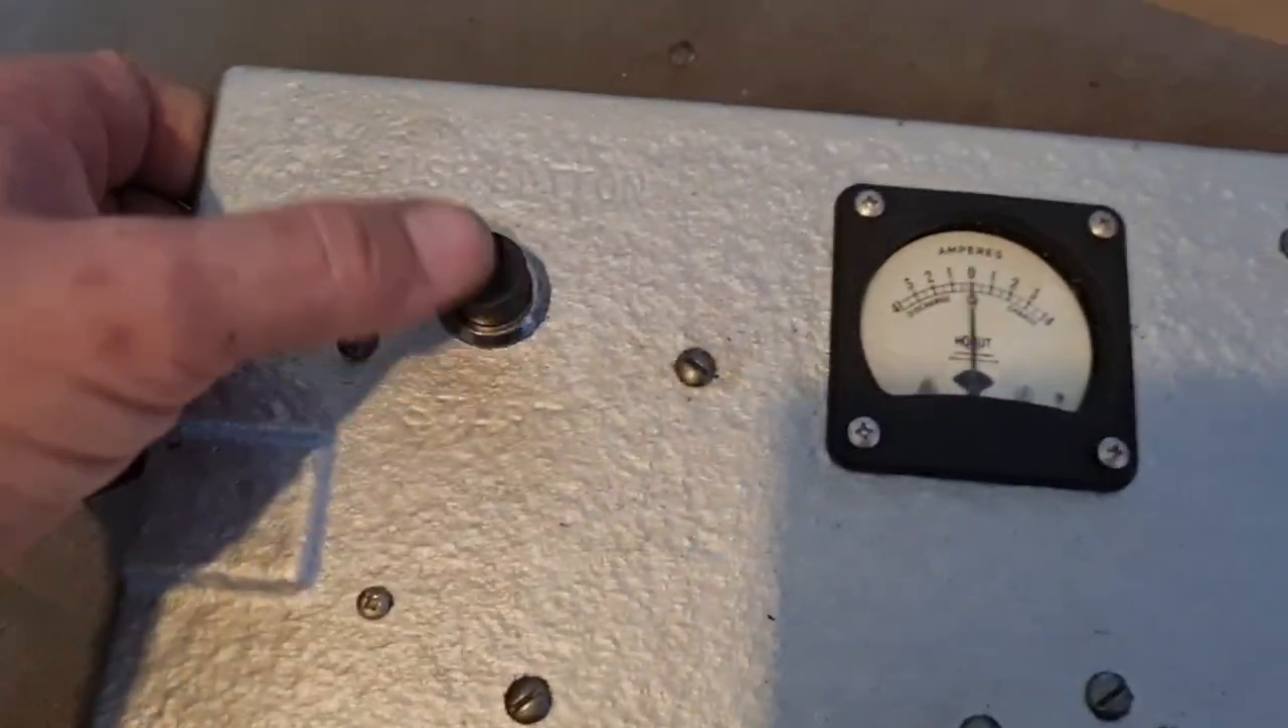We have the missing start button. We now have the start button.